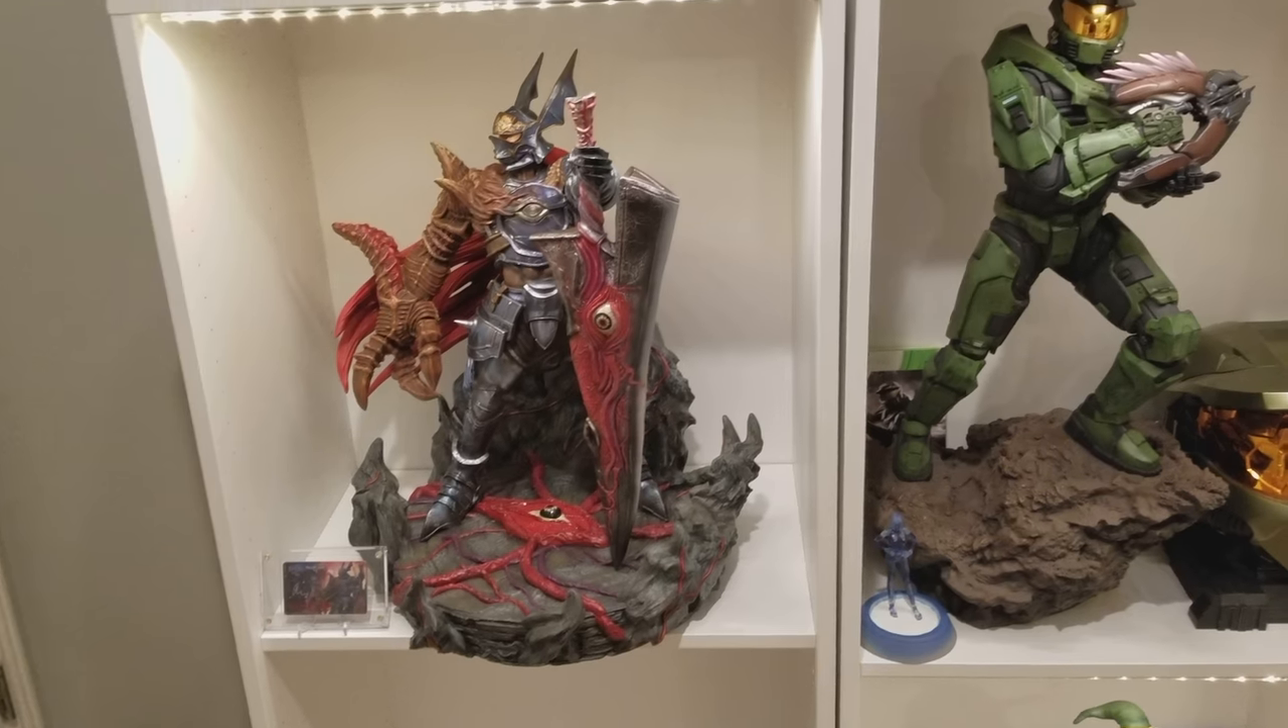He still fits in a besta obviously he just sticks out.